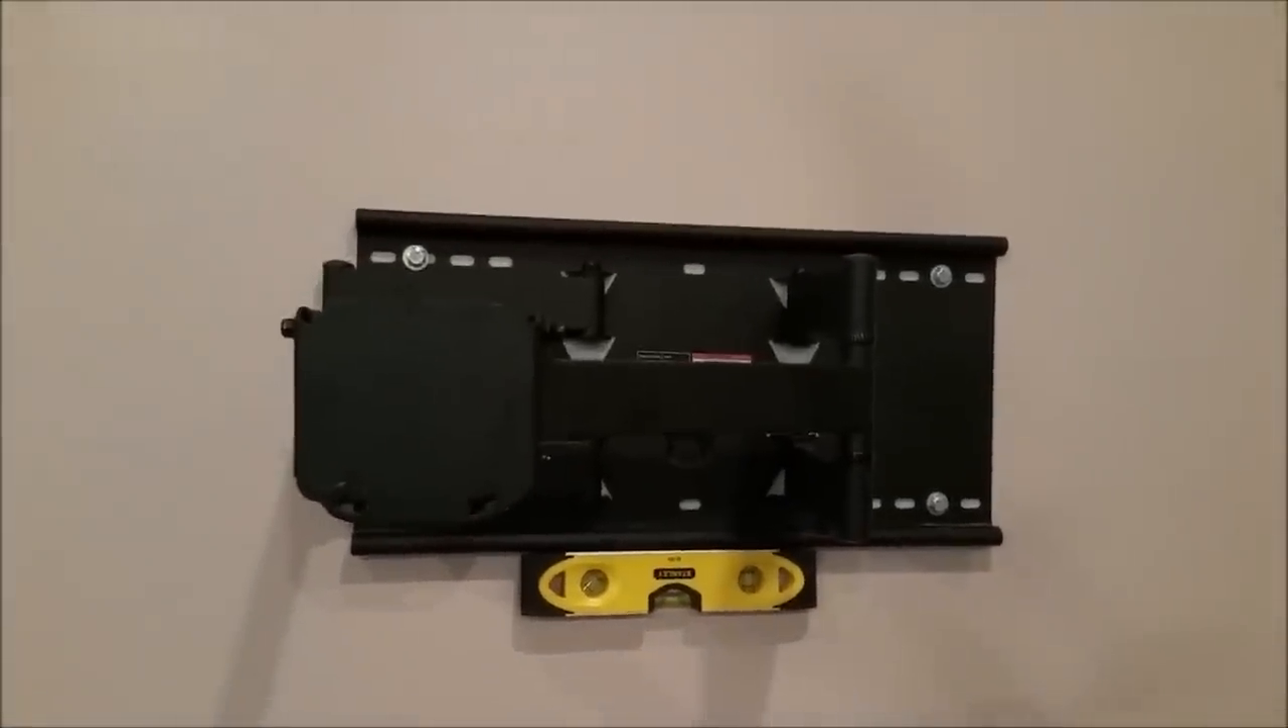The bracket is fully mounted. You can see, since I used my own lag bolts, the four silver bolts in each corner.